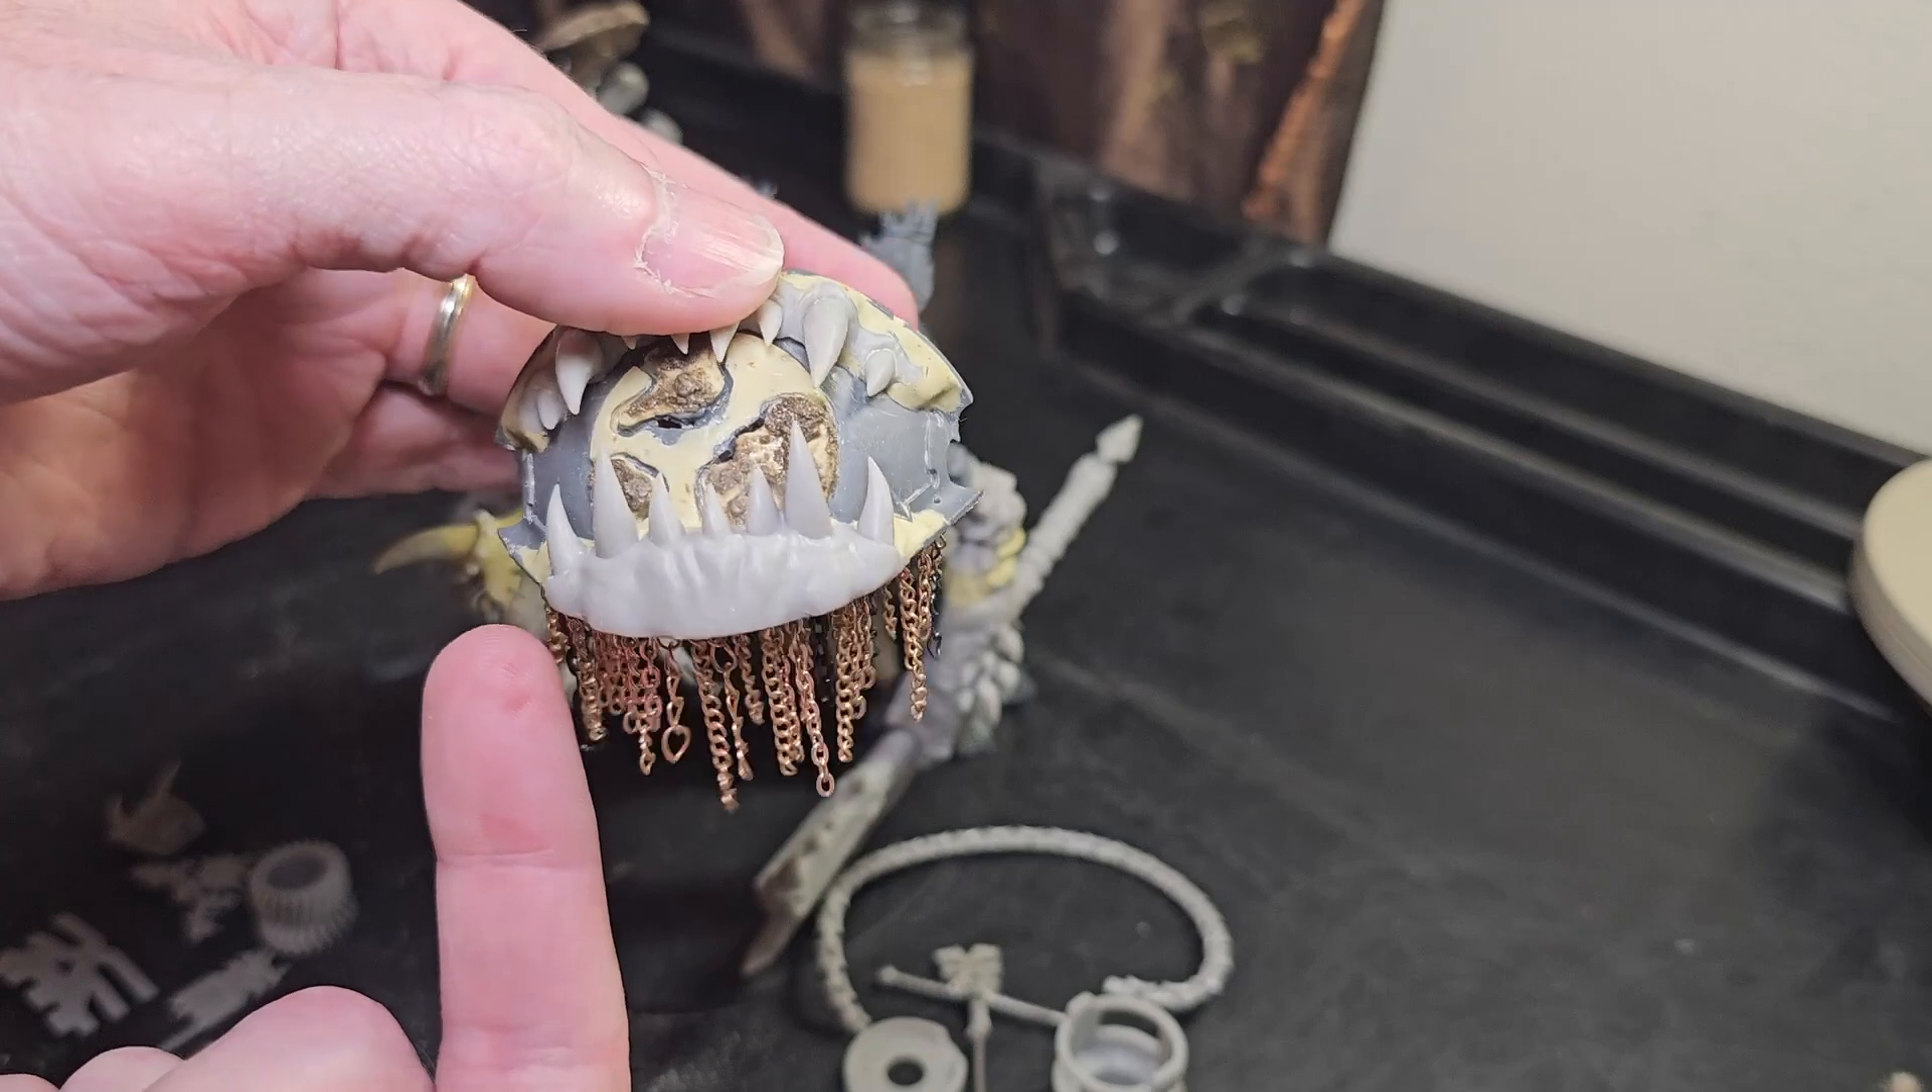So we got the chains underneath.